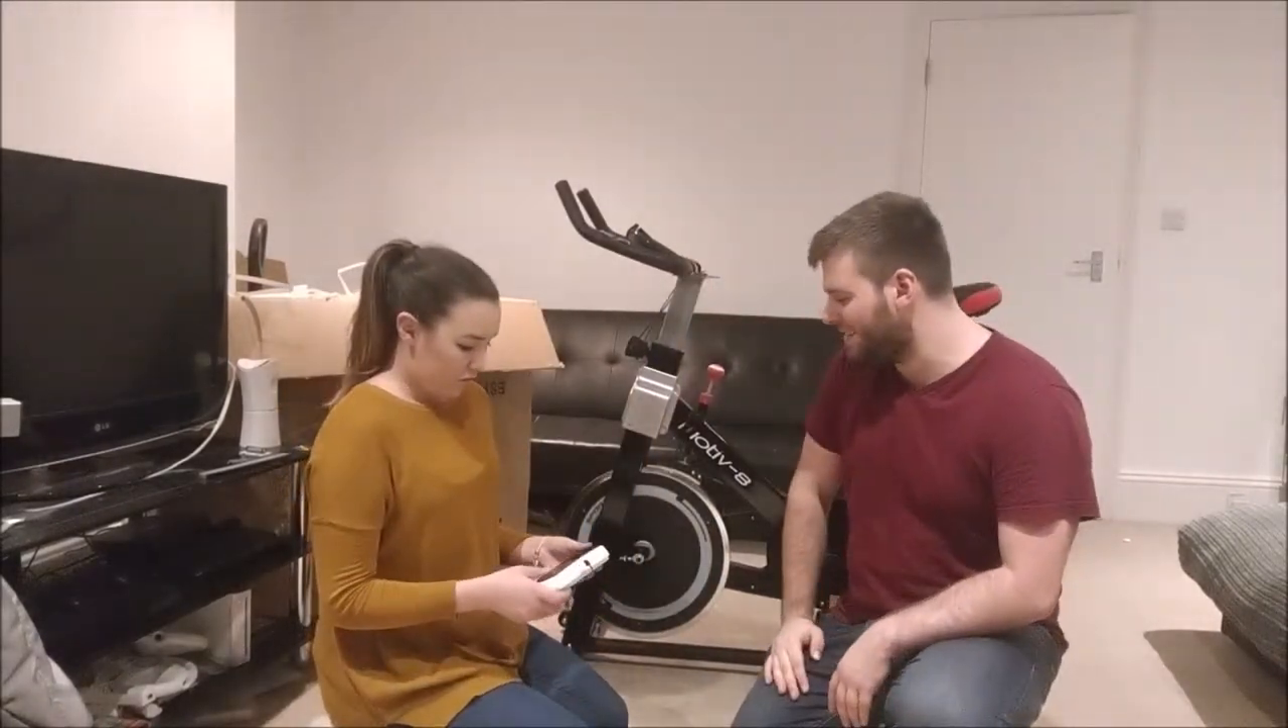So now we've got the handlebars on.